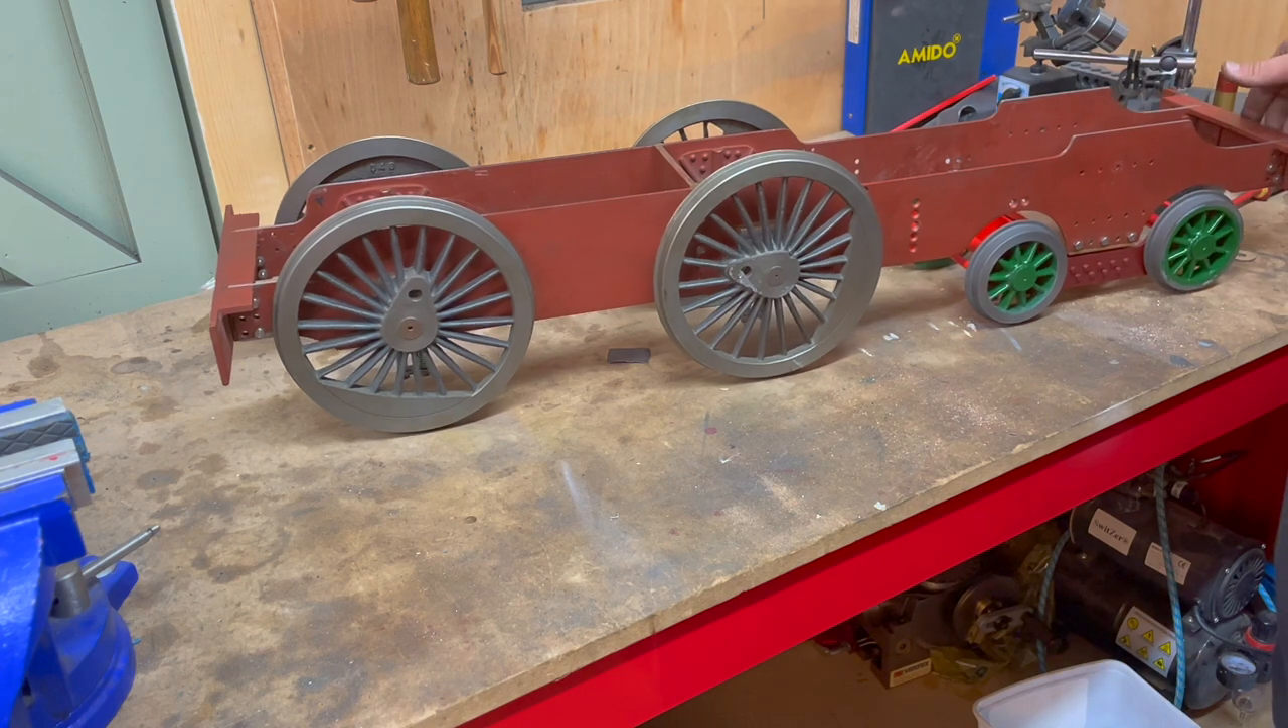We have the Maid of Kent rolling on all eight wheels.